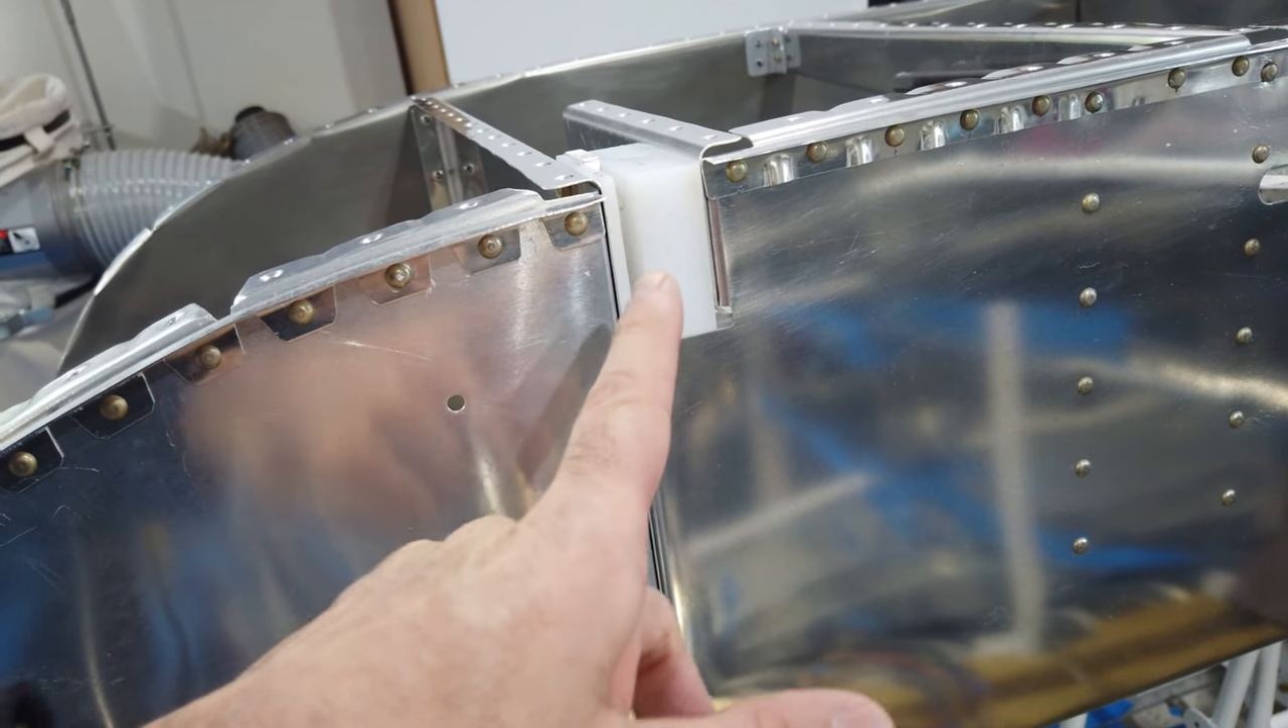The white pieces are in place and they provide the the the space for the hinge to slide into.